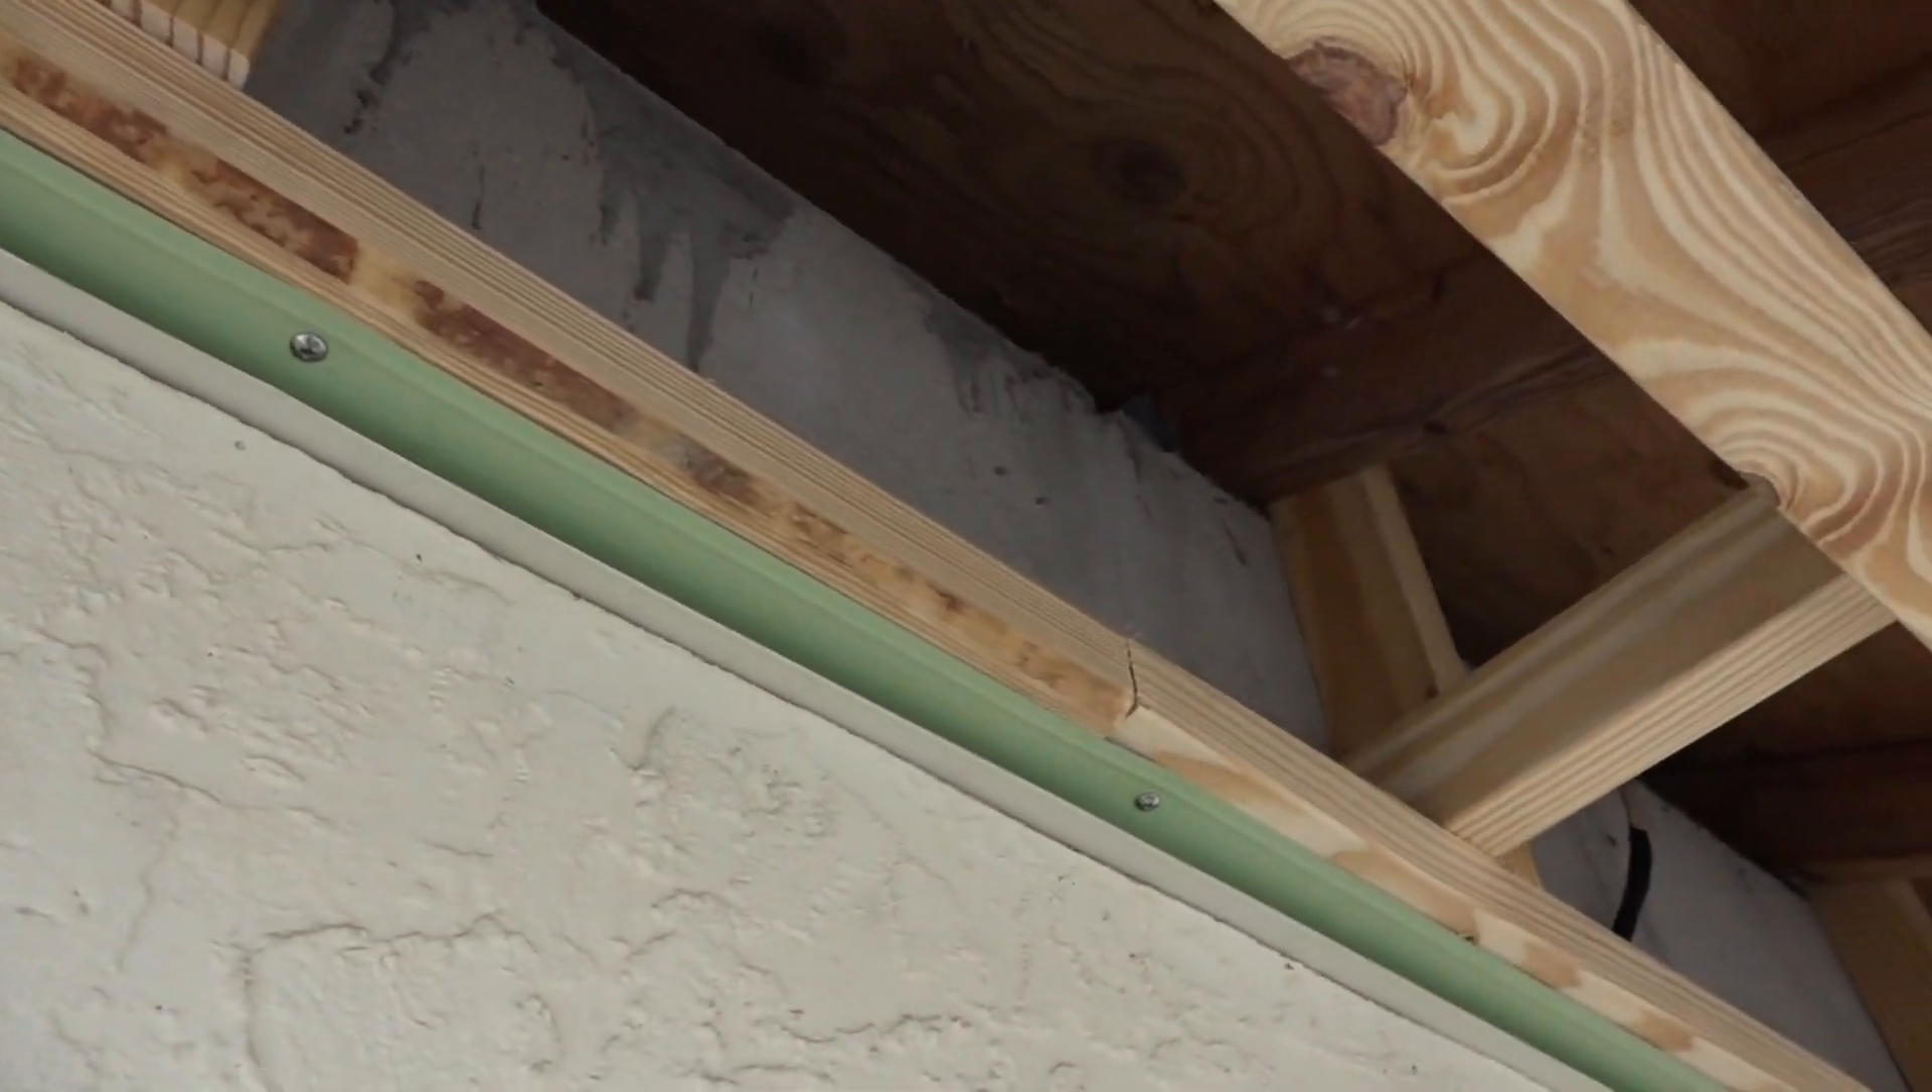I put screws everywhere even in the J channel so there's lots of screws.